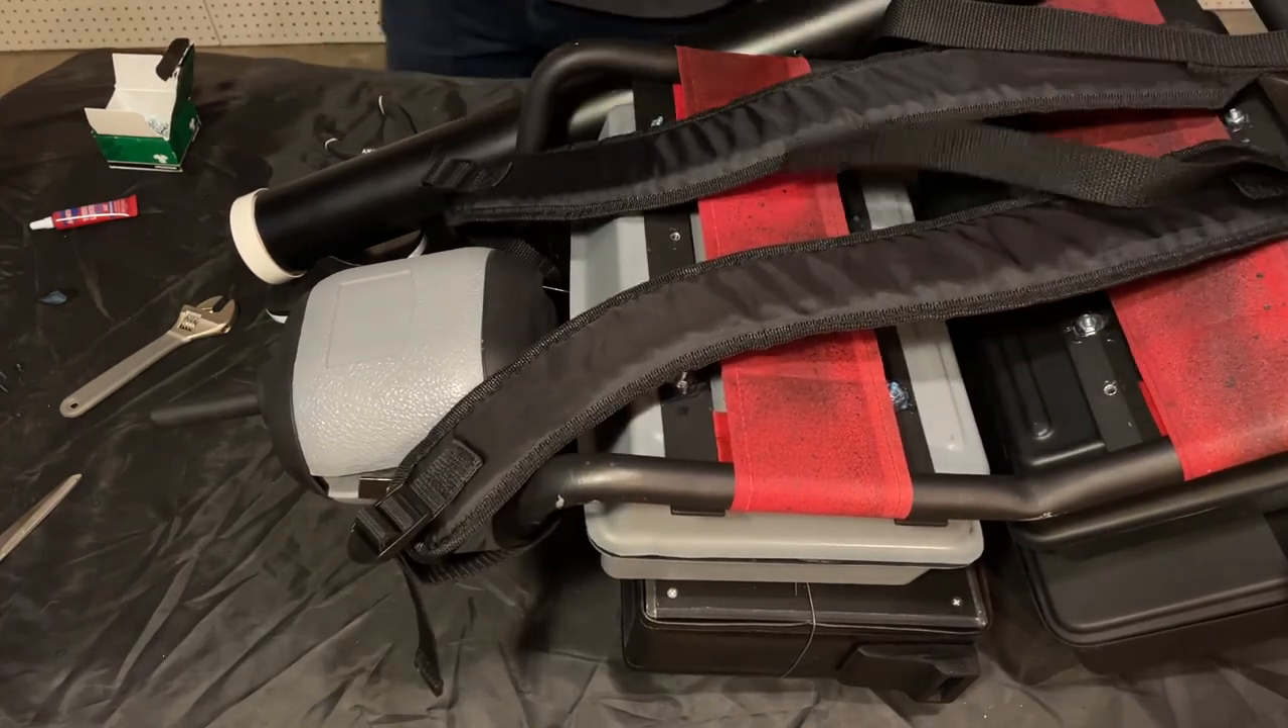There are our pack straps. Pack is fully assembled.